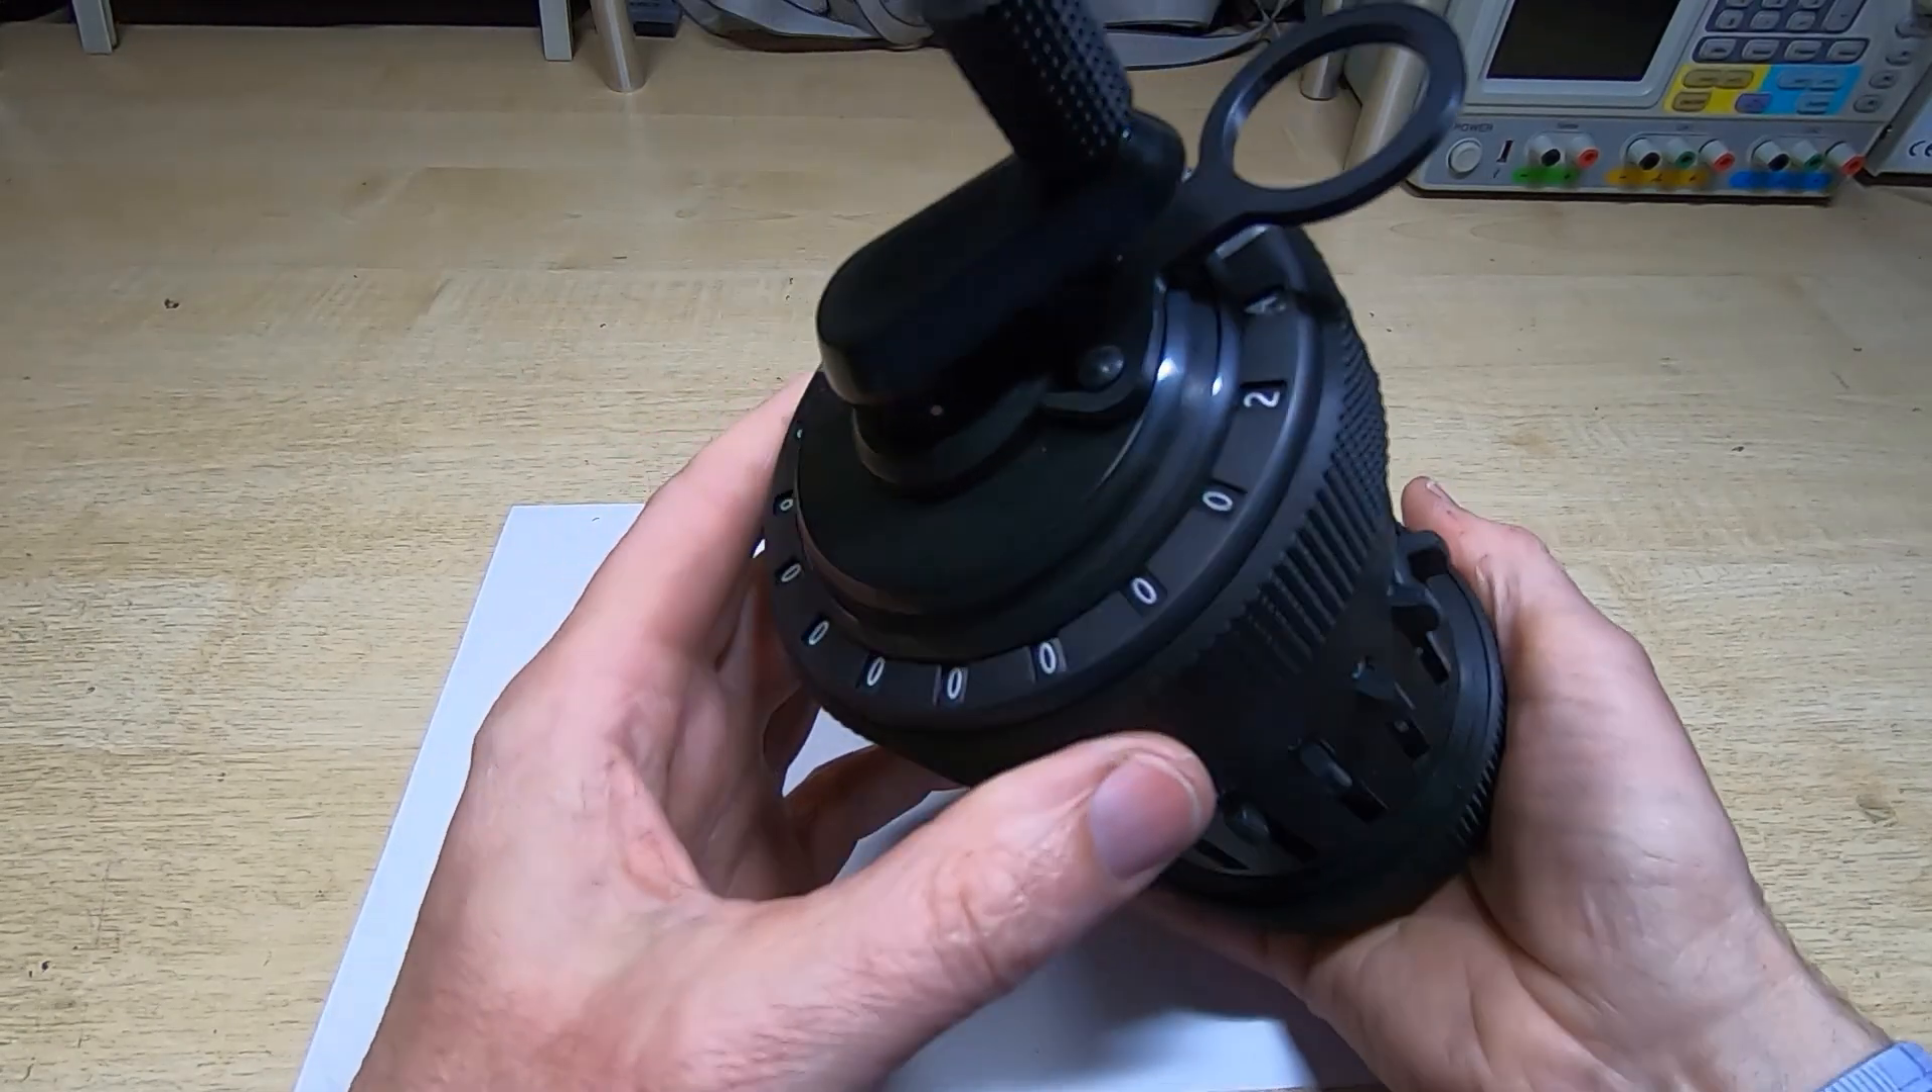So that's the calculator assembled and you can see it's very much smaller and you can actually now operate it with one hand.